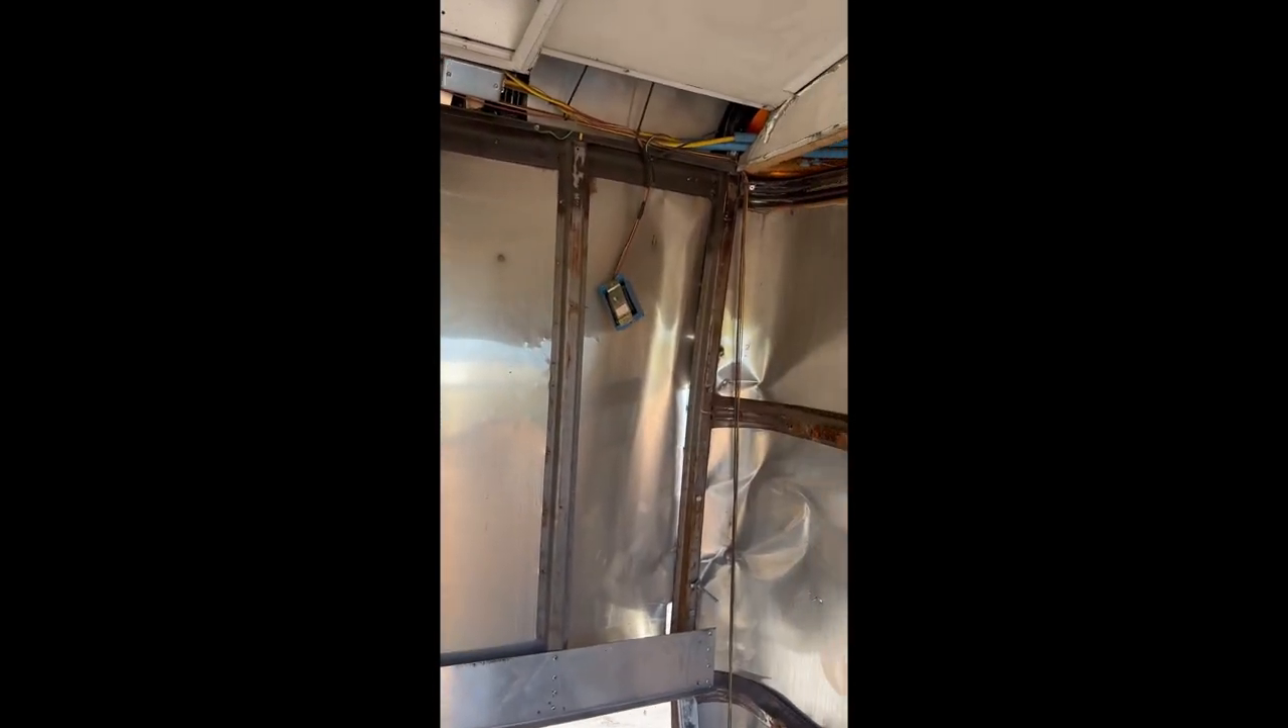All righty so the whole camper is gutted out now as you can see we are left down to the studs and the outer skin.